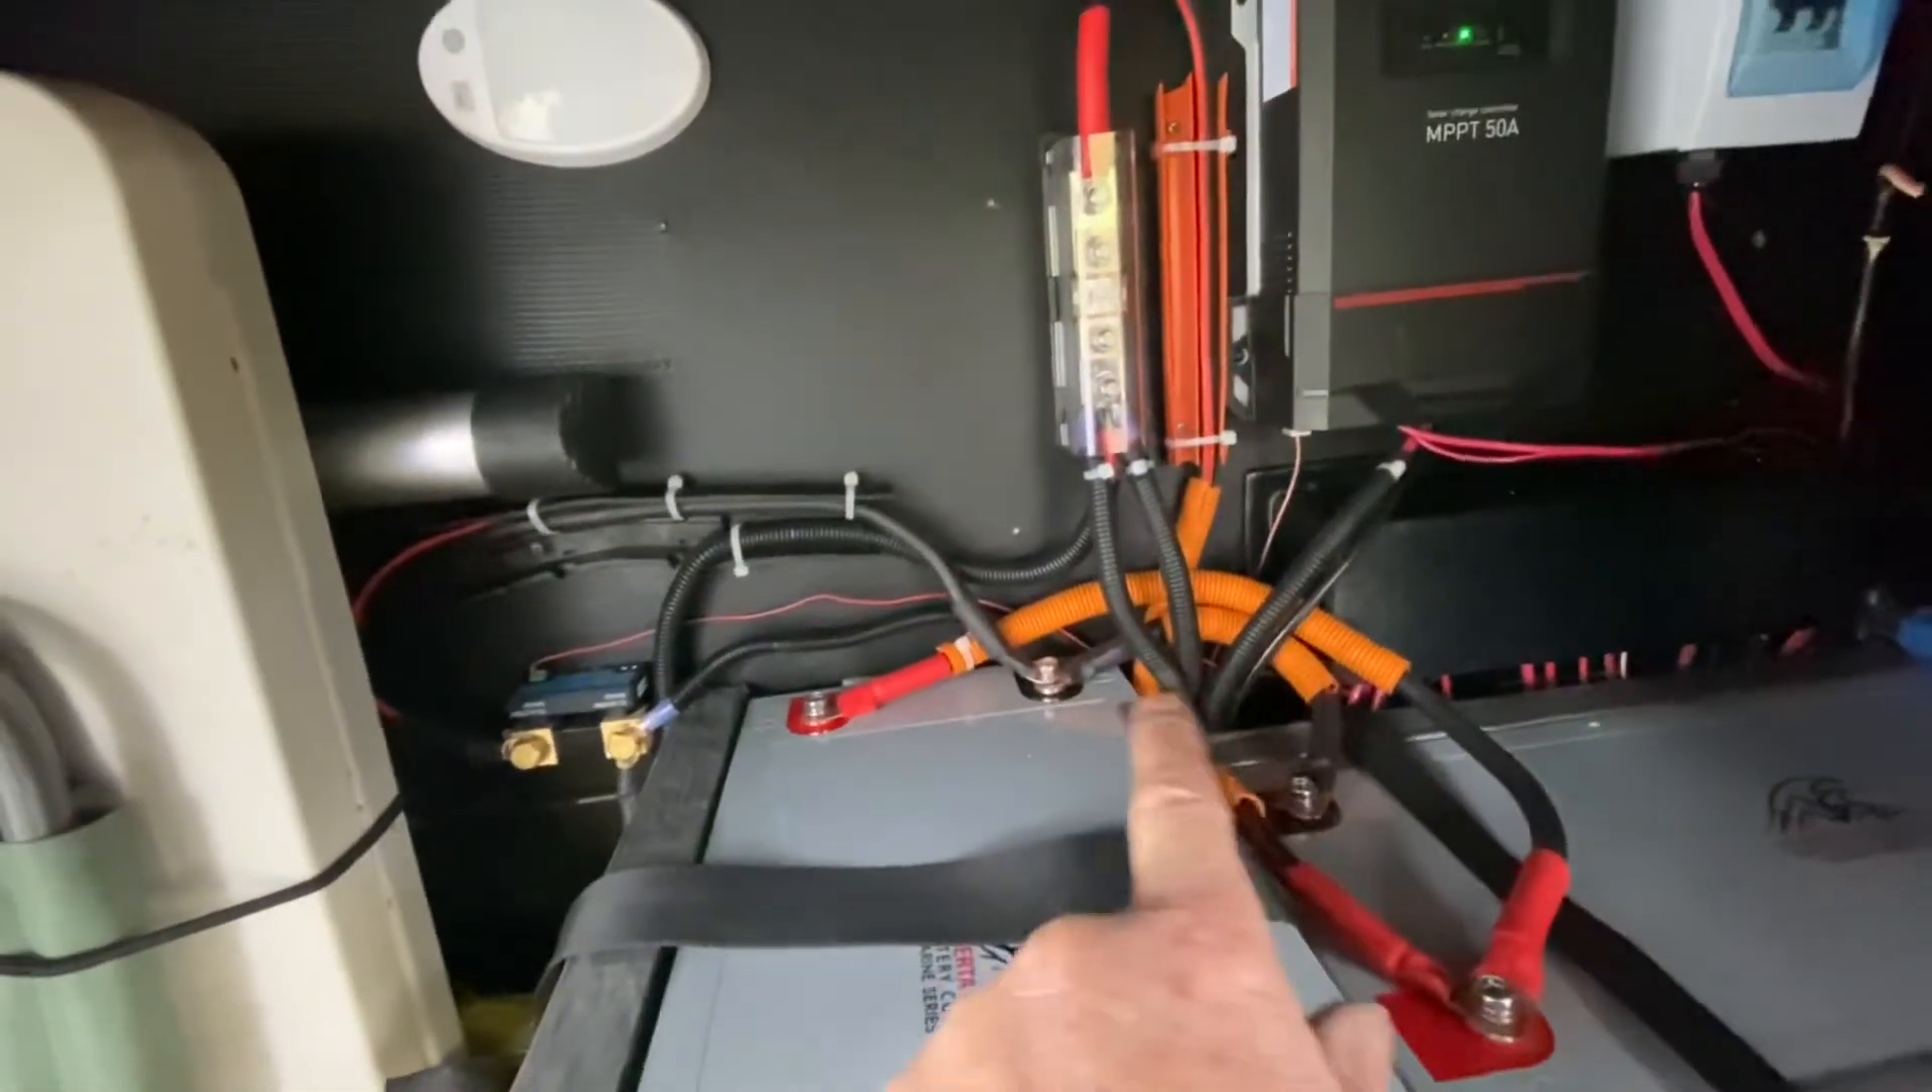I've put the recycled conduit in orange and black on all of the lines here just to stop chafing.